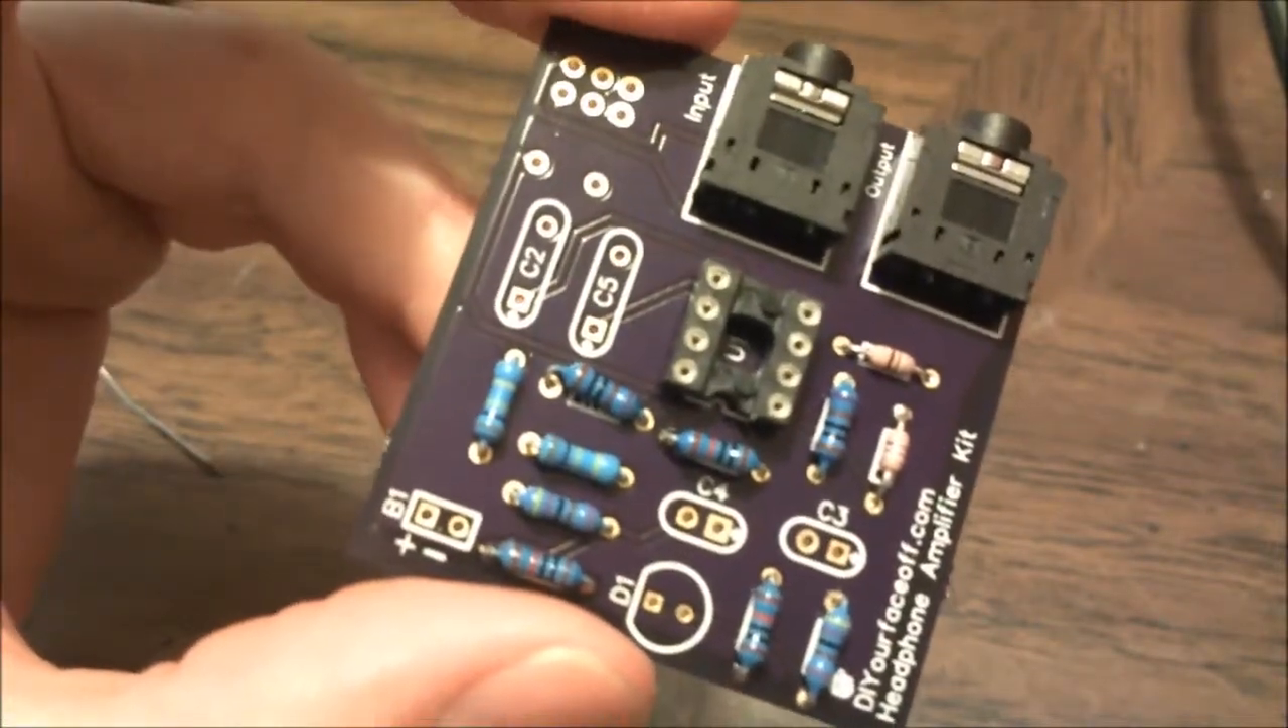So now we've got our amplifier coming along, but we still need to put in the capacitors and the diode.